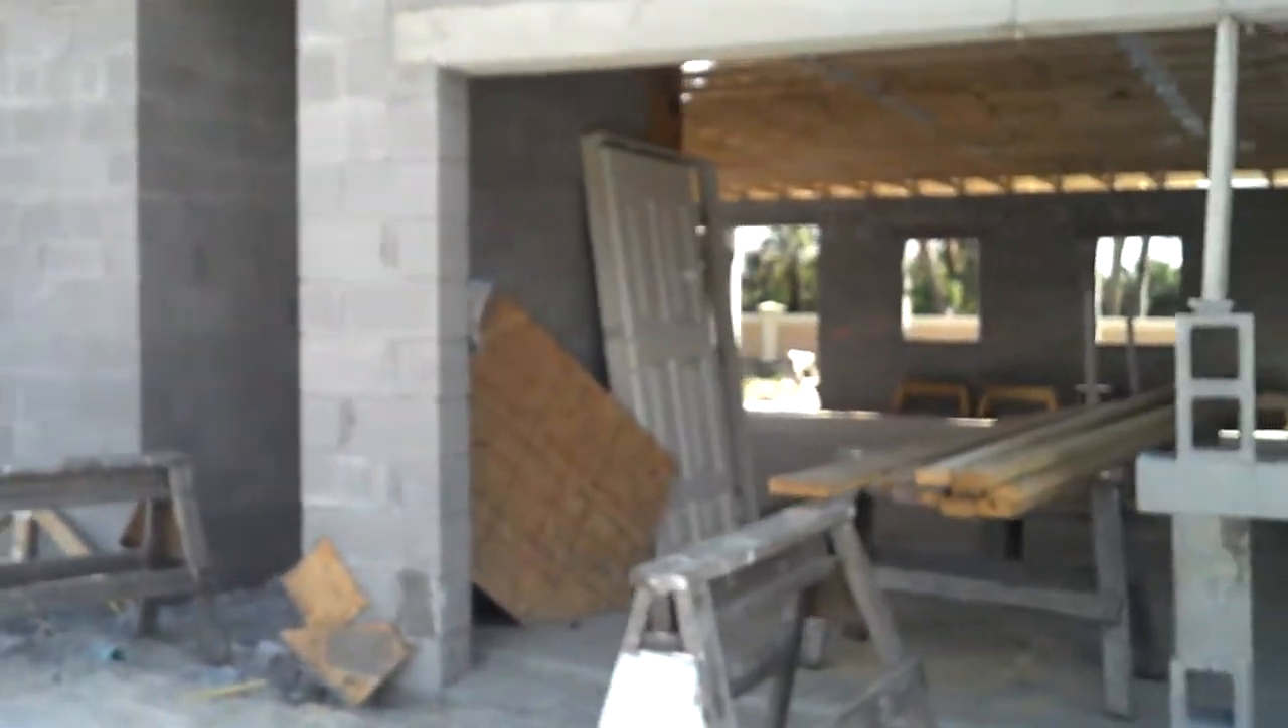Mira está la puerta de entrada que ya la trajeron pero no la han puesto todavía.